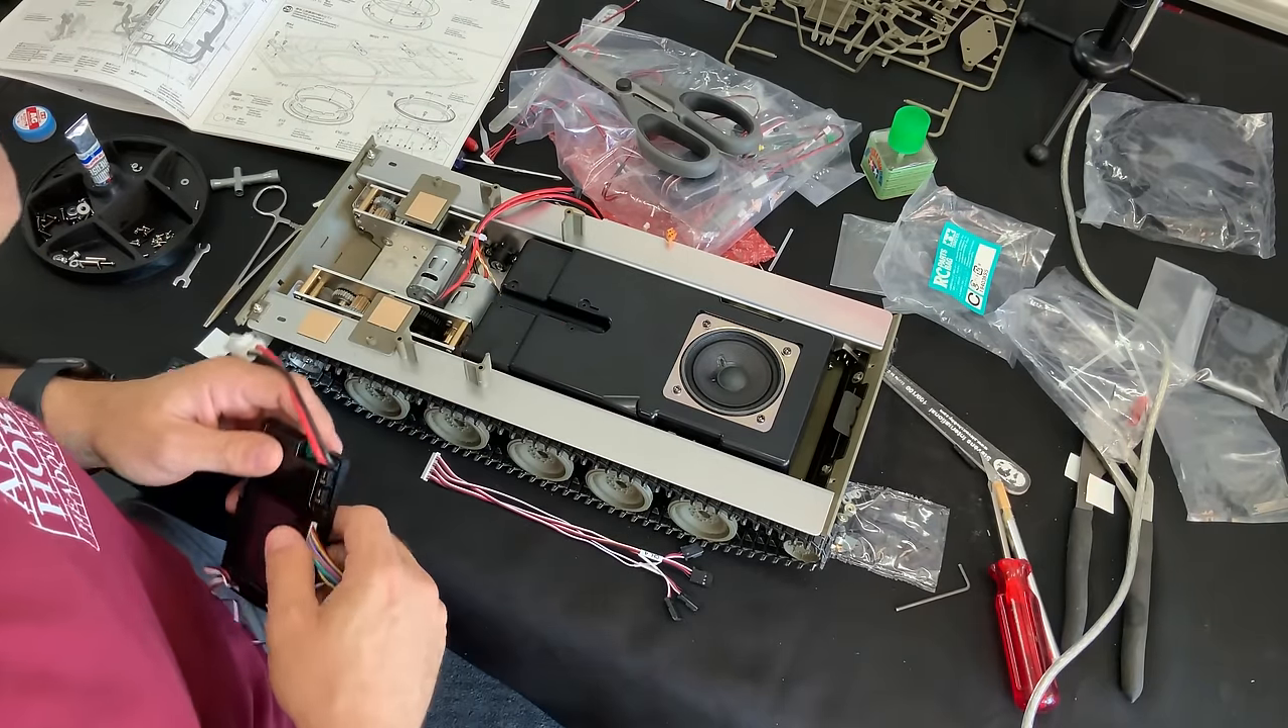Sound system is now in.